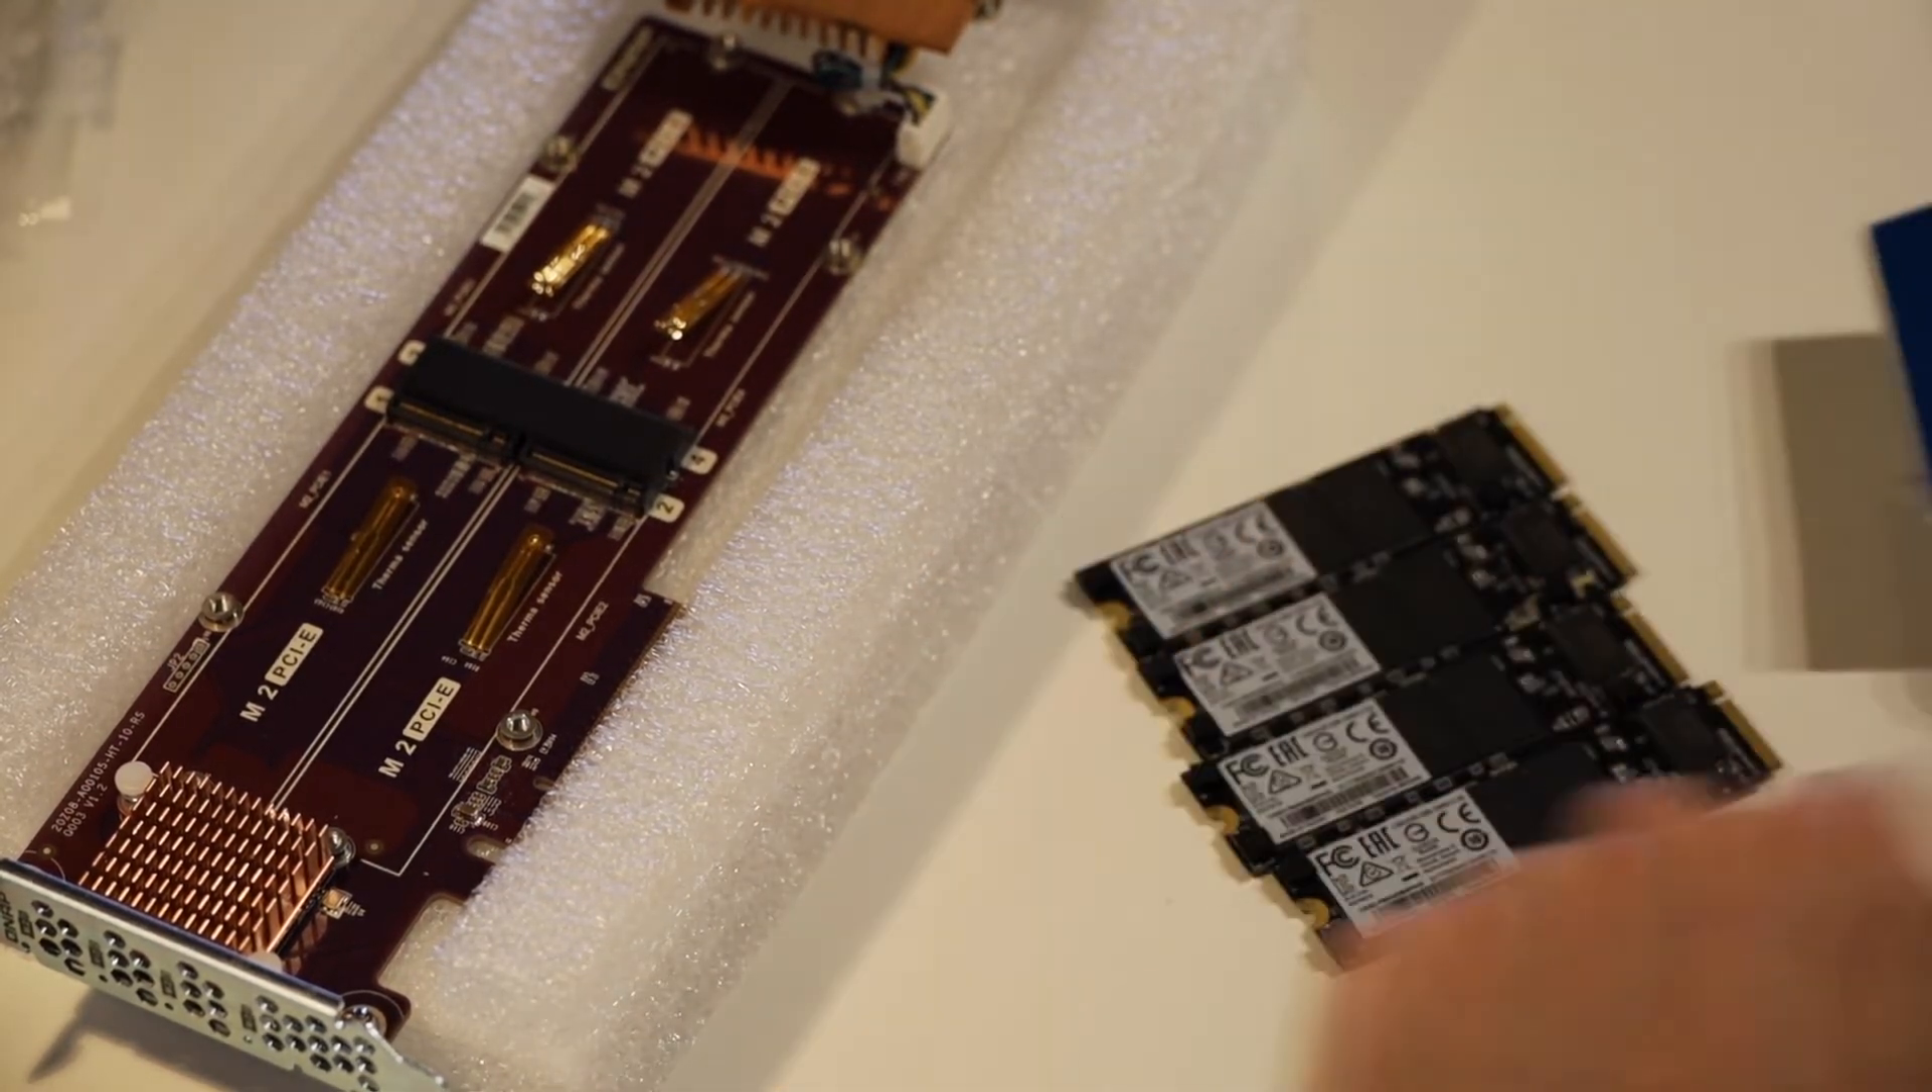So that's our SSD drives all done with those adhesives on the underside to help raise them up and provide extra support. So you might have noticed I haven't put them all straight into the expansion card yet.